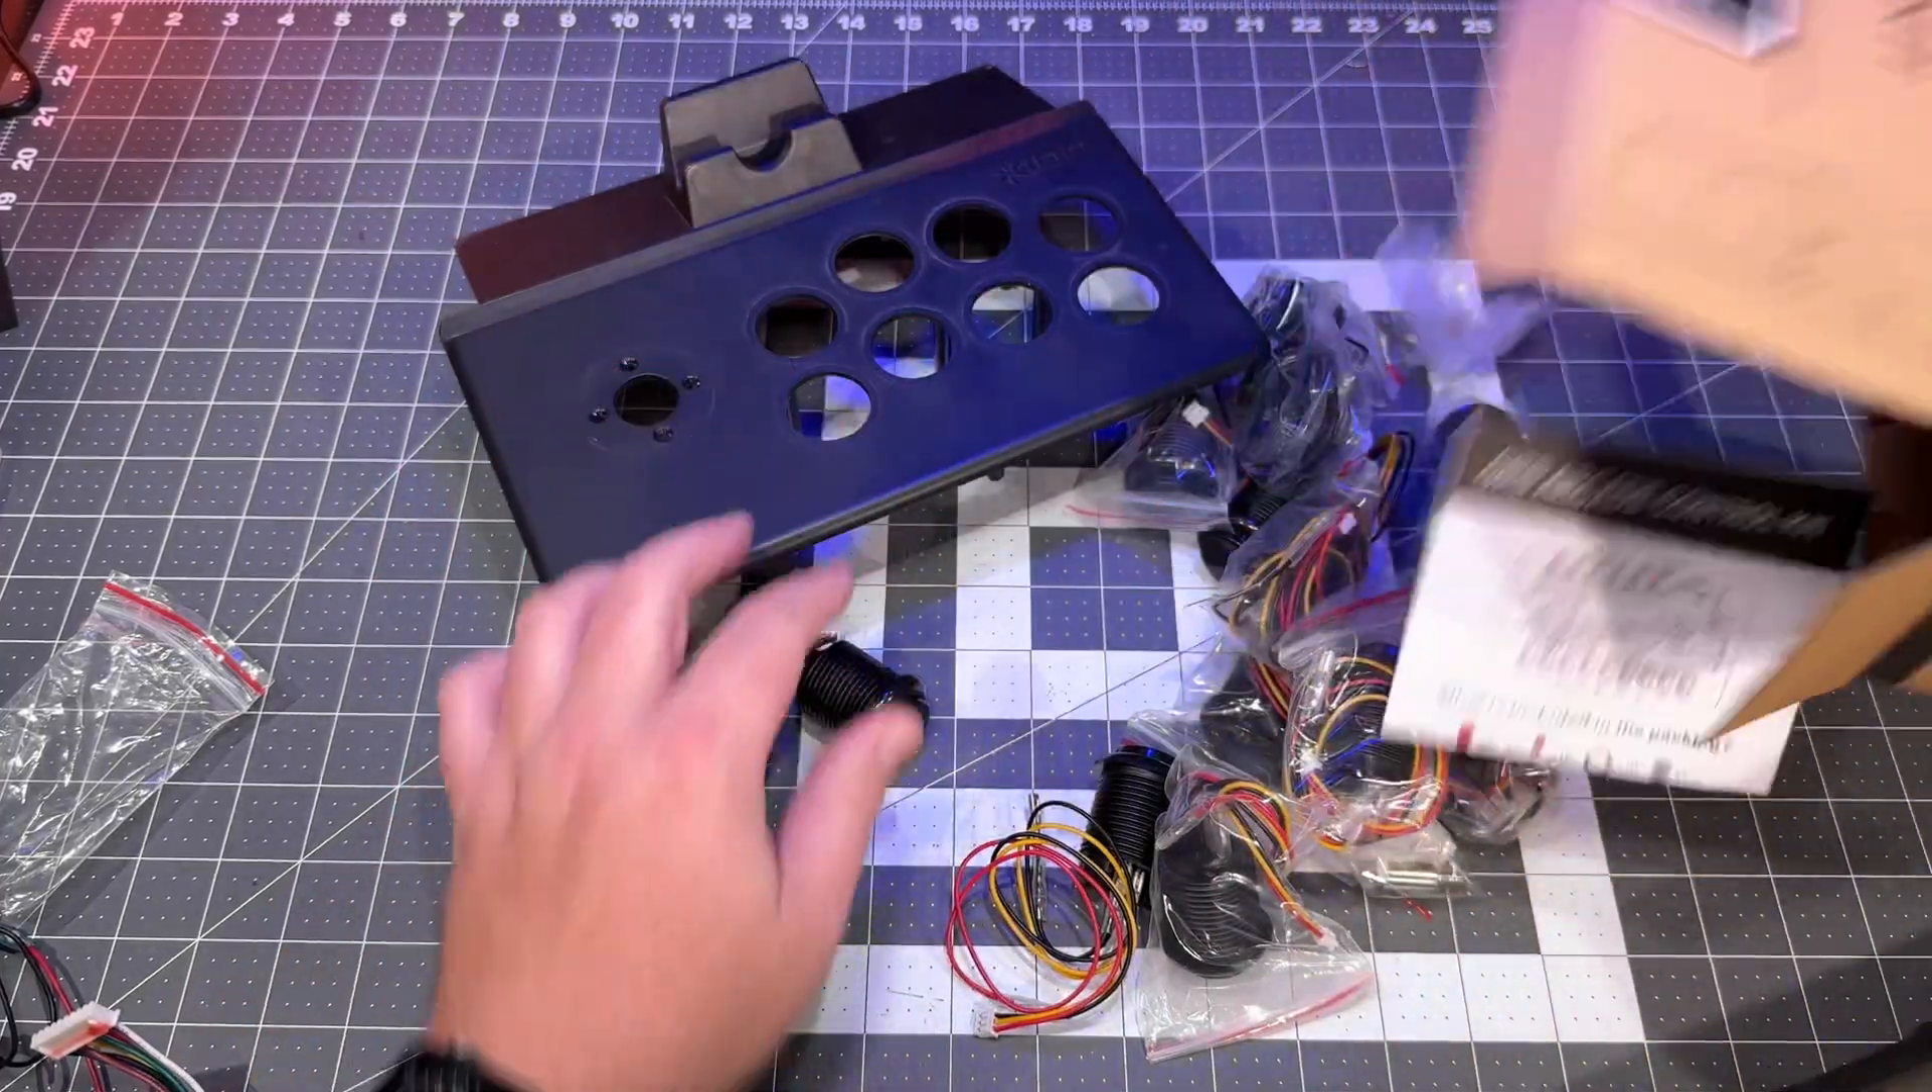And now we have an empty control board.